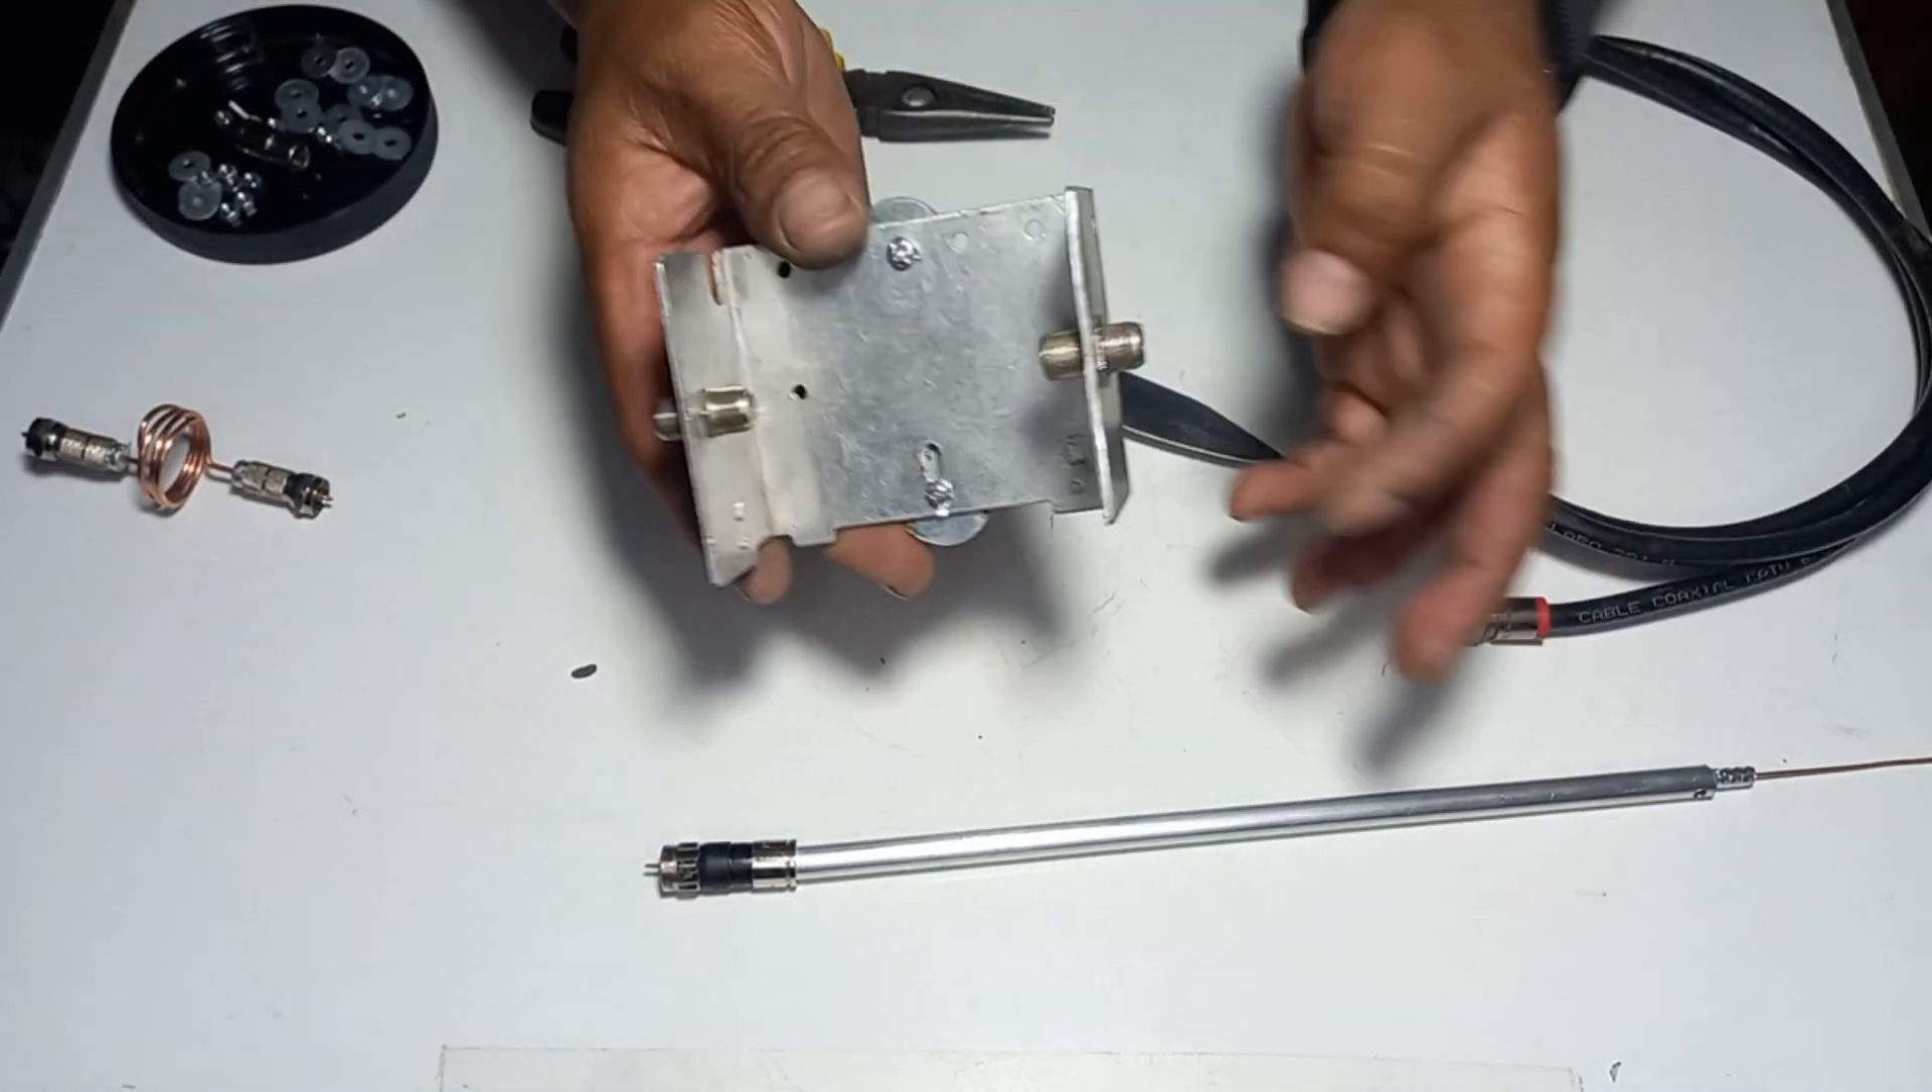Como pueden apreciar nosotros hemos colocado dos conectores a cada extremo de aquí de nuestro soporte.